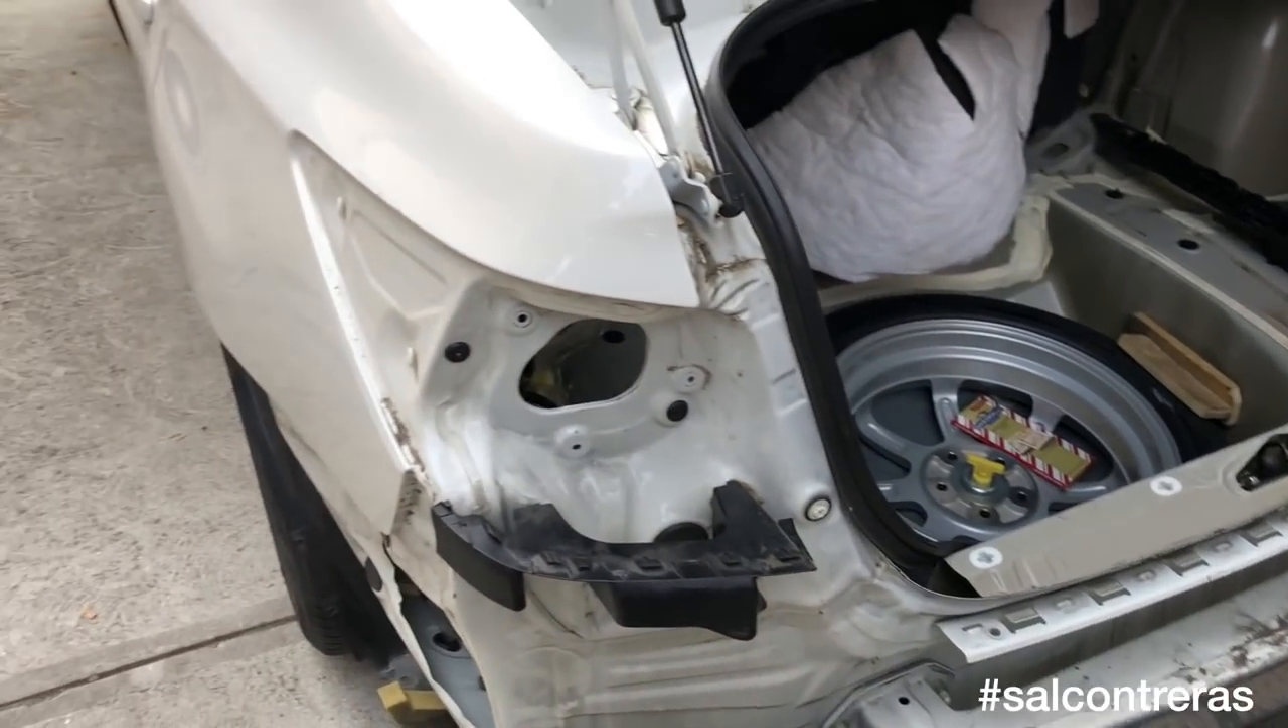Okay, before I put the bumper back on and the lights on, let's take a look.